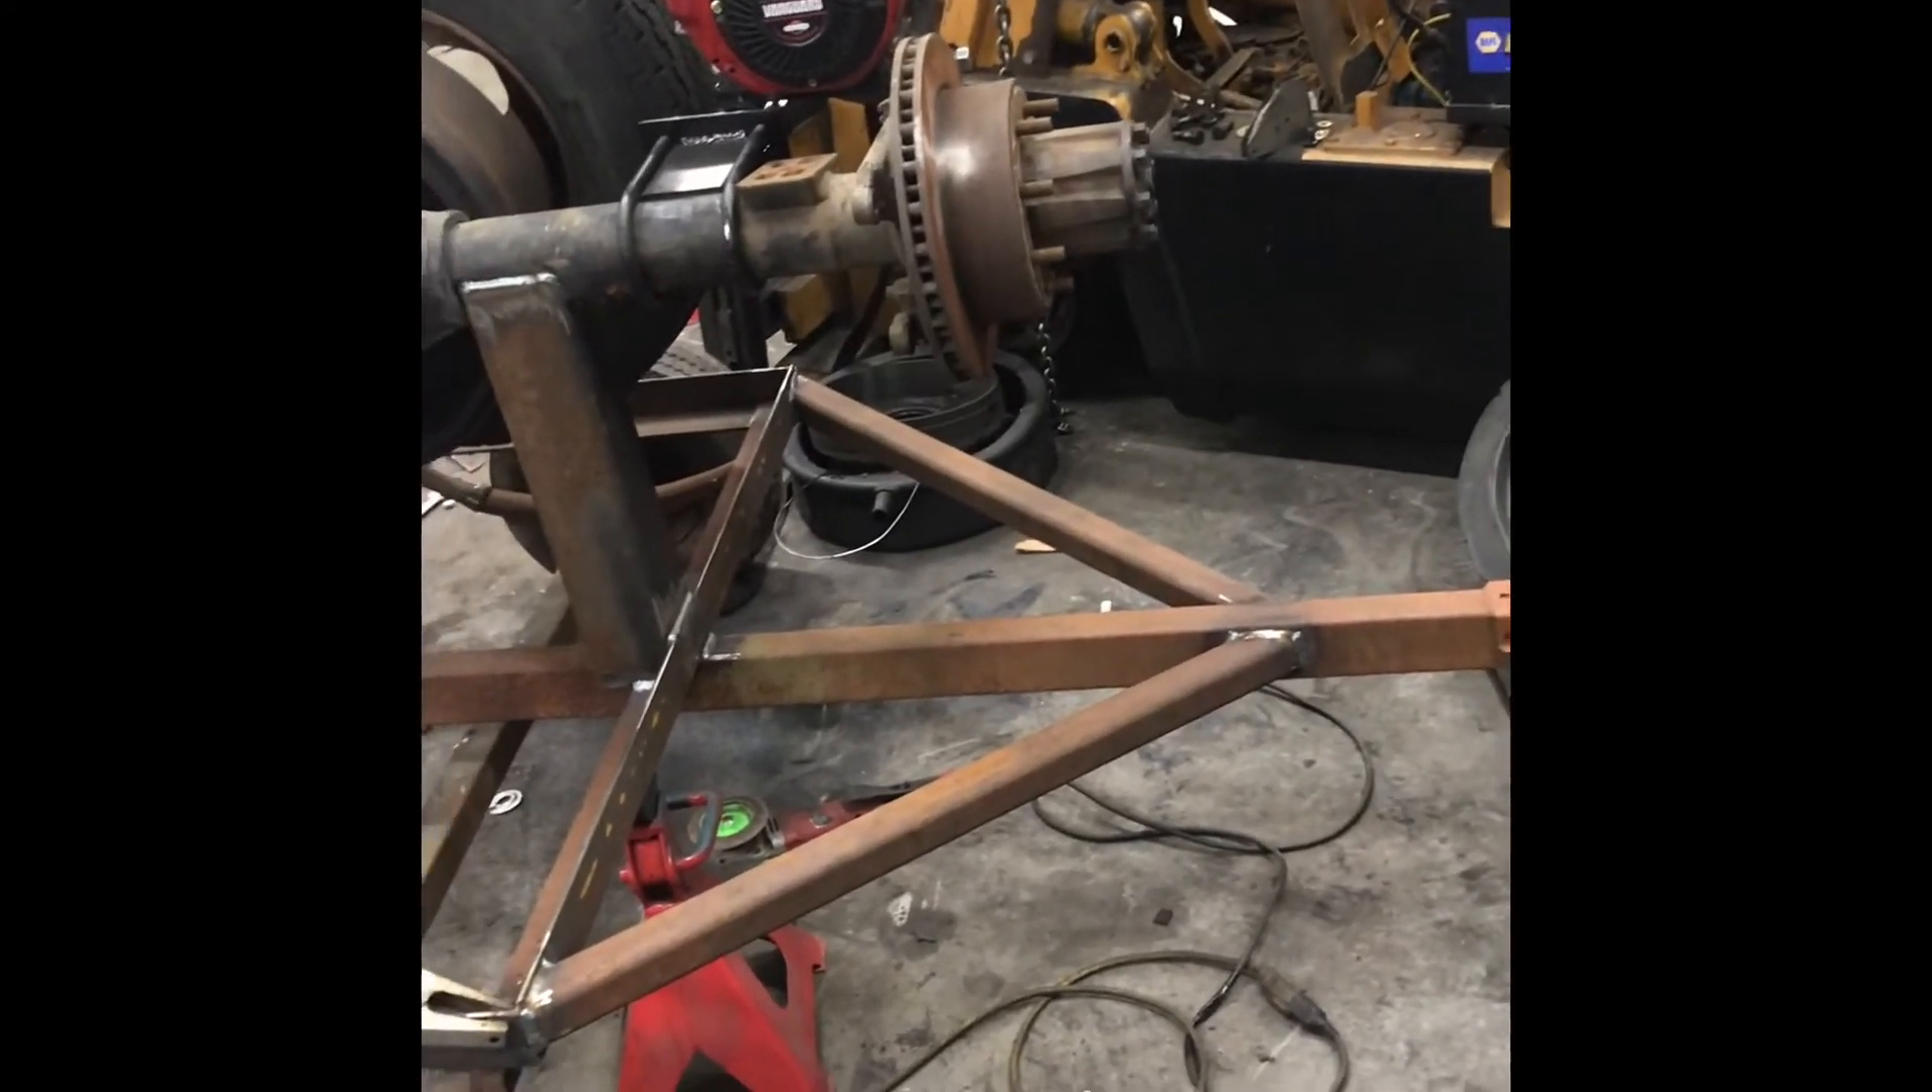Okay, now I got that old trailer tongue that I salvaged out of the motorcycle trailer that we also salvaged the axle out of, got that put in place, got it where I want it.